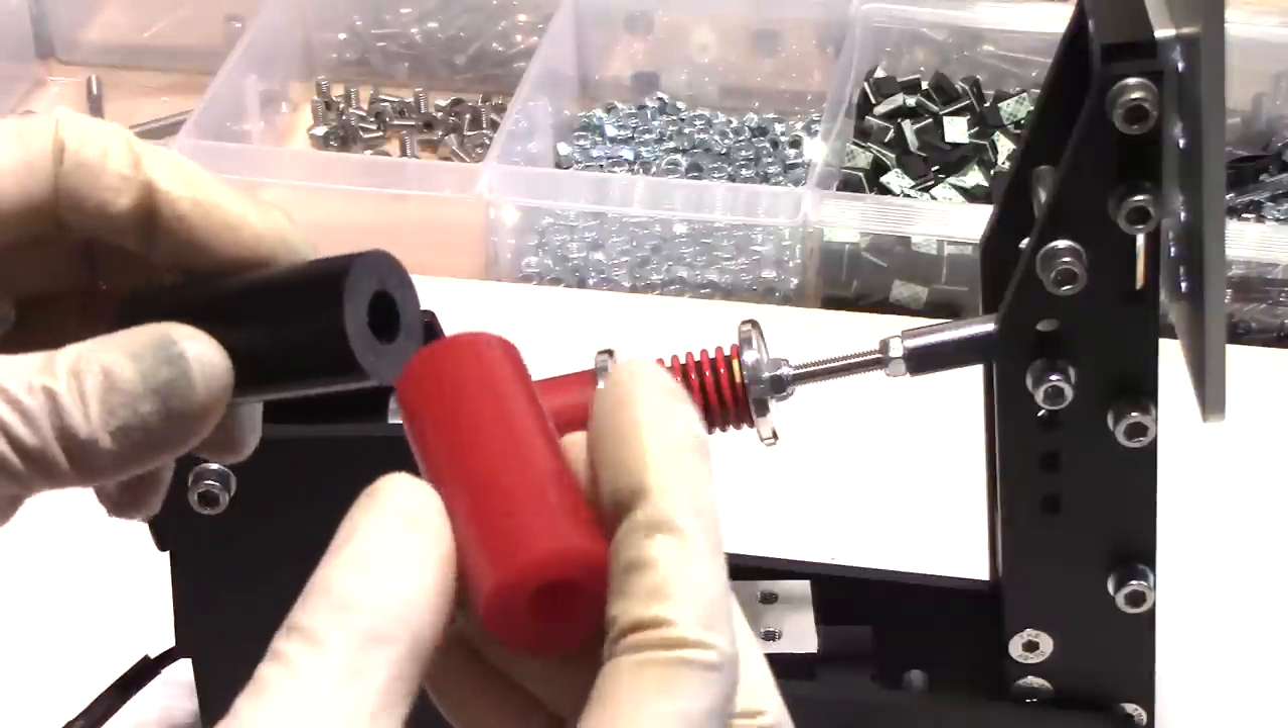All right, so here's what the two polyurethane bushings look like when they're taken off the pedal.